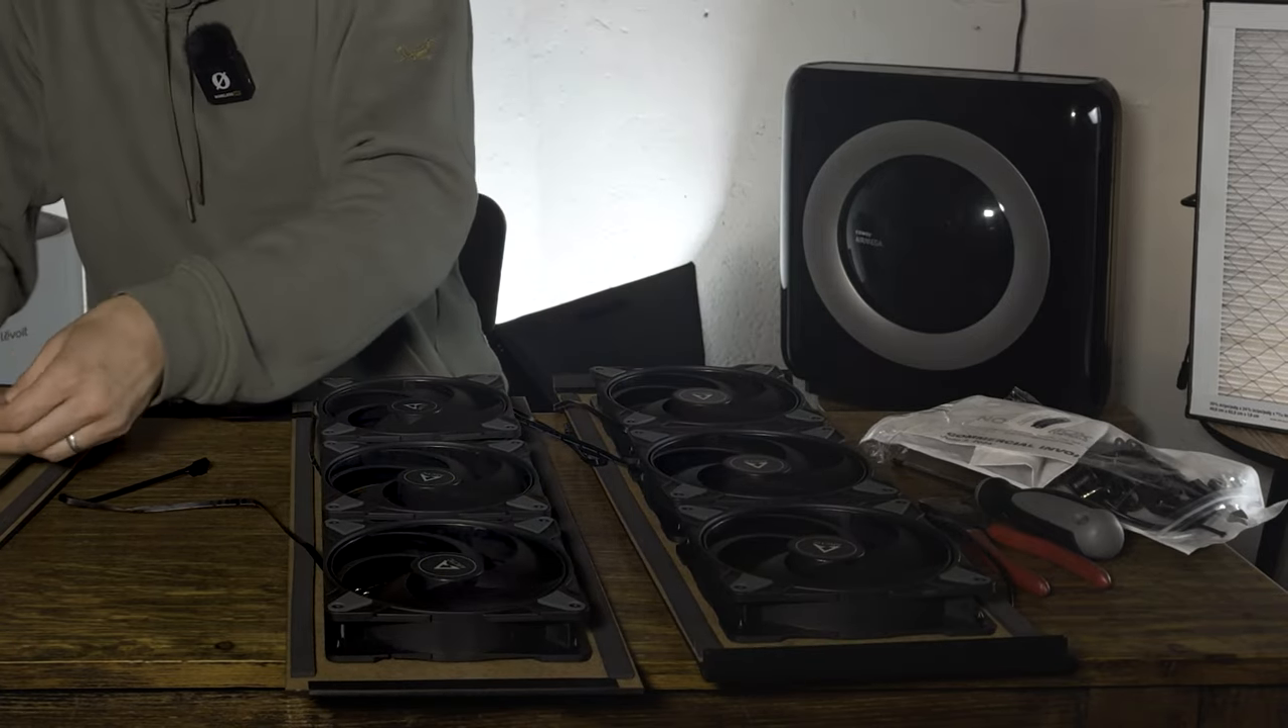That's the six fans put together.